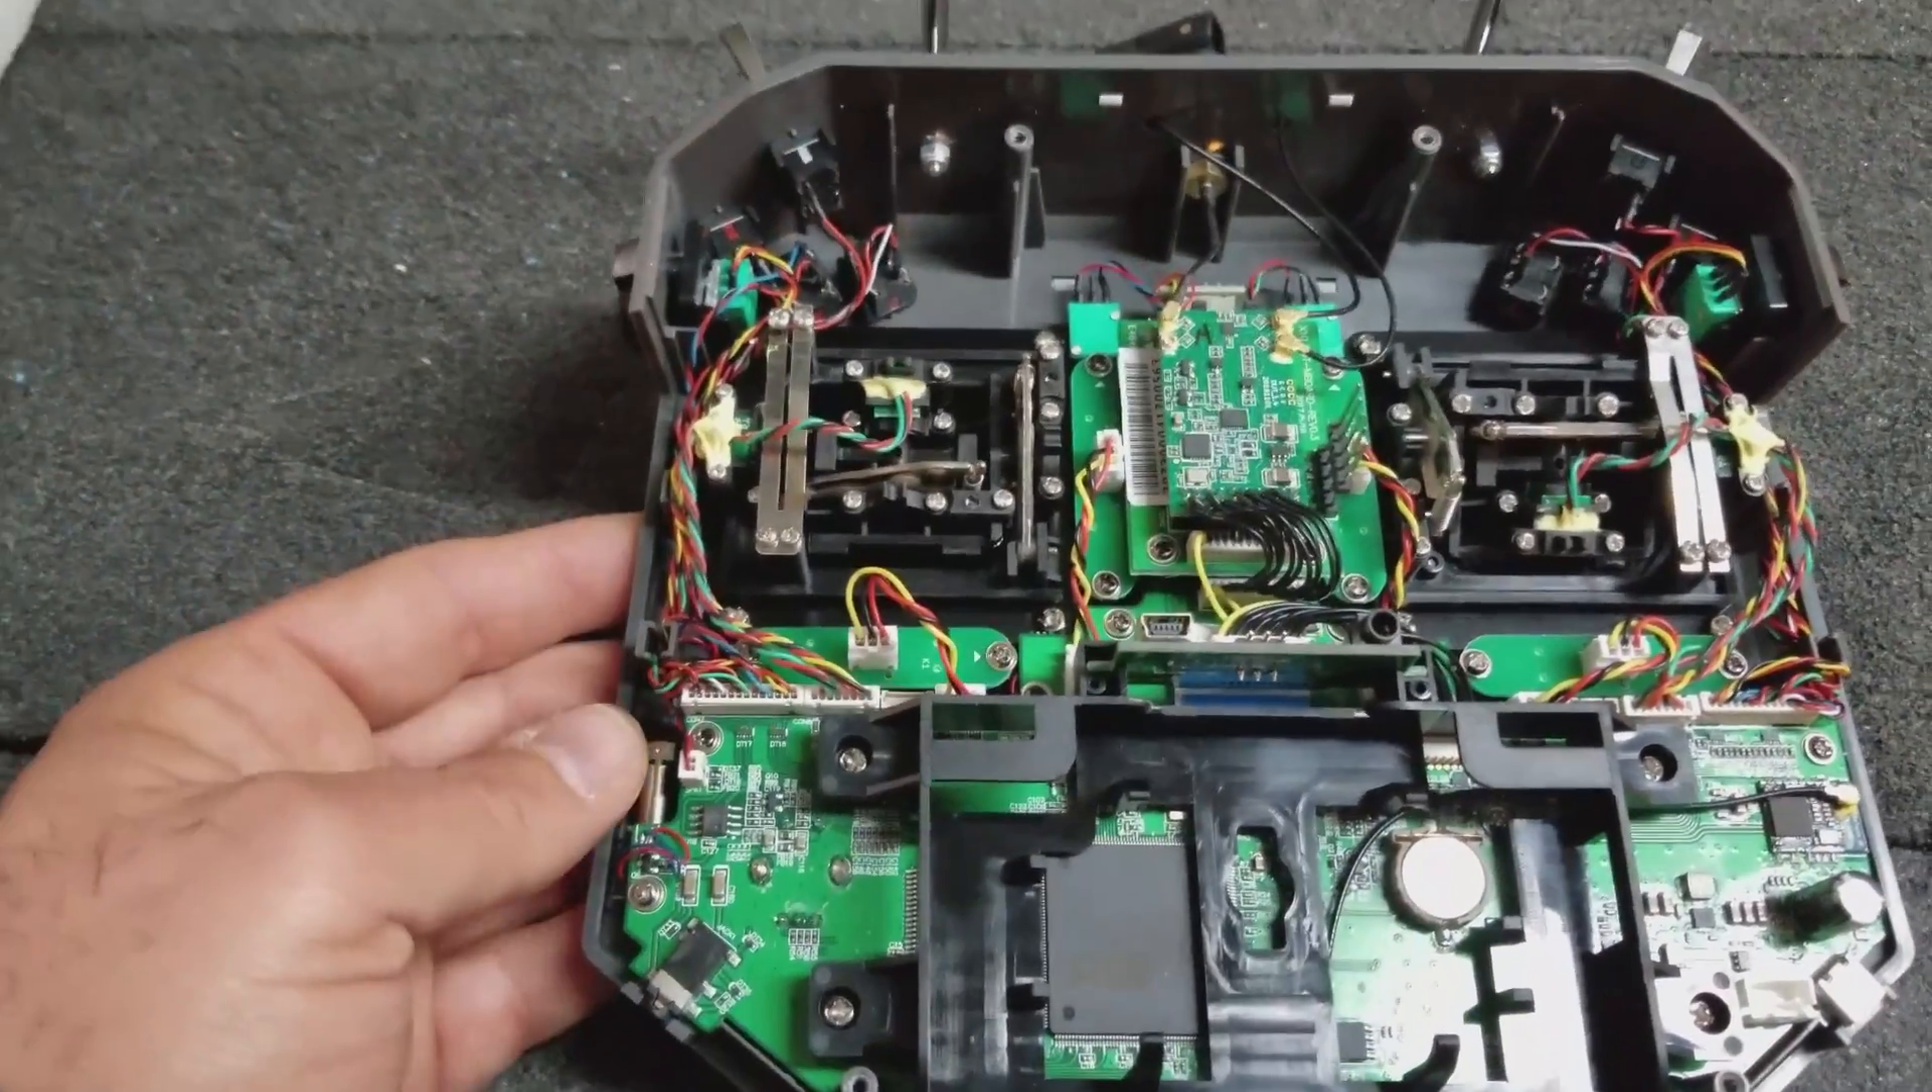All right, here's the back case of the radio removed.